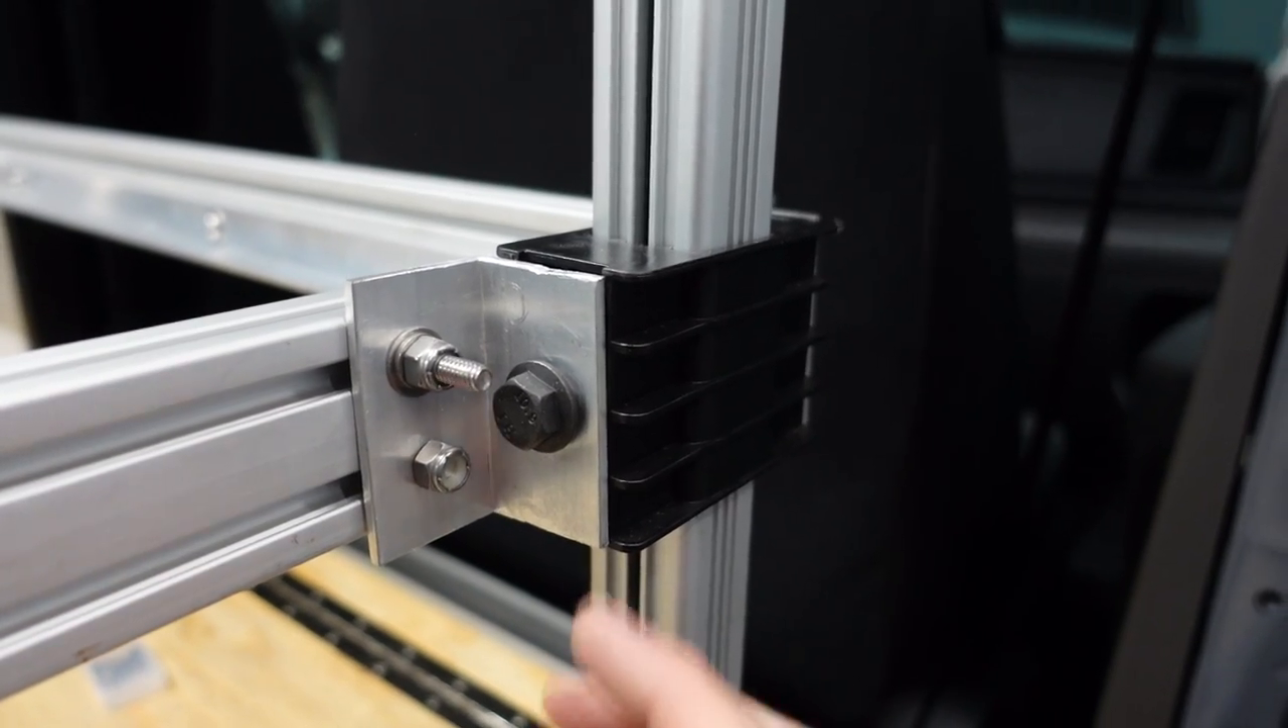We just used a piece of aluminum angle bolted through through the bed frame.